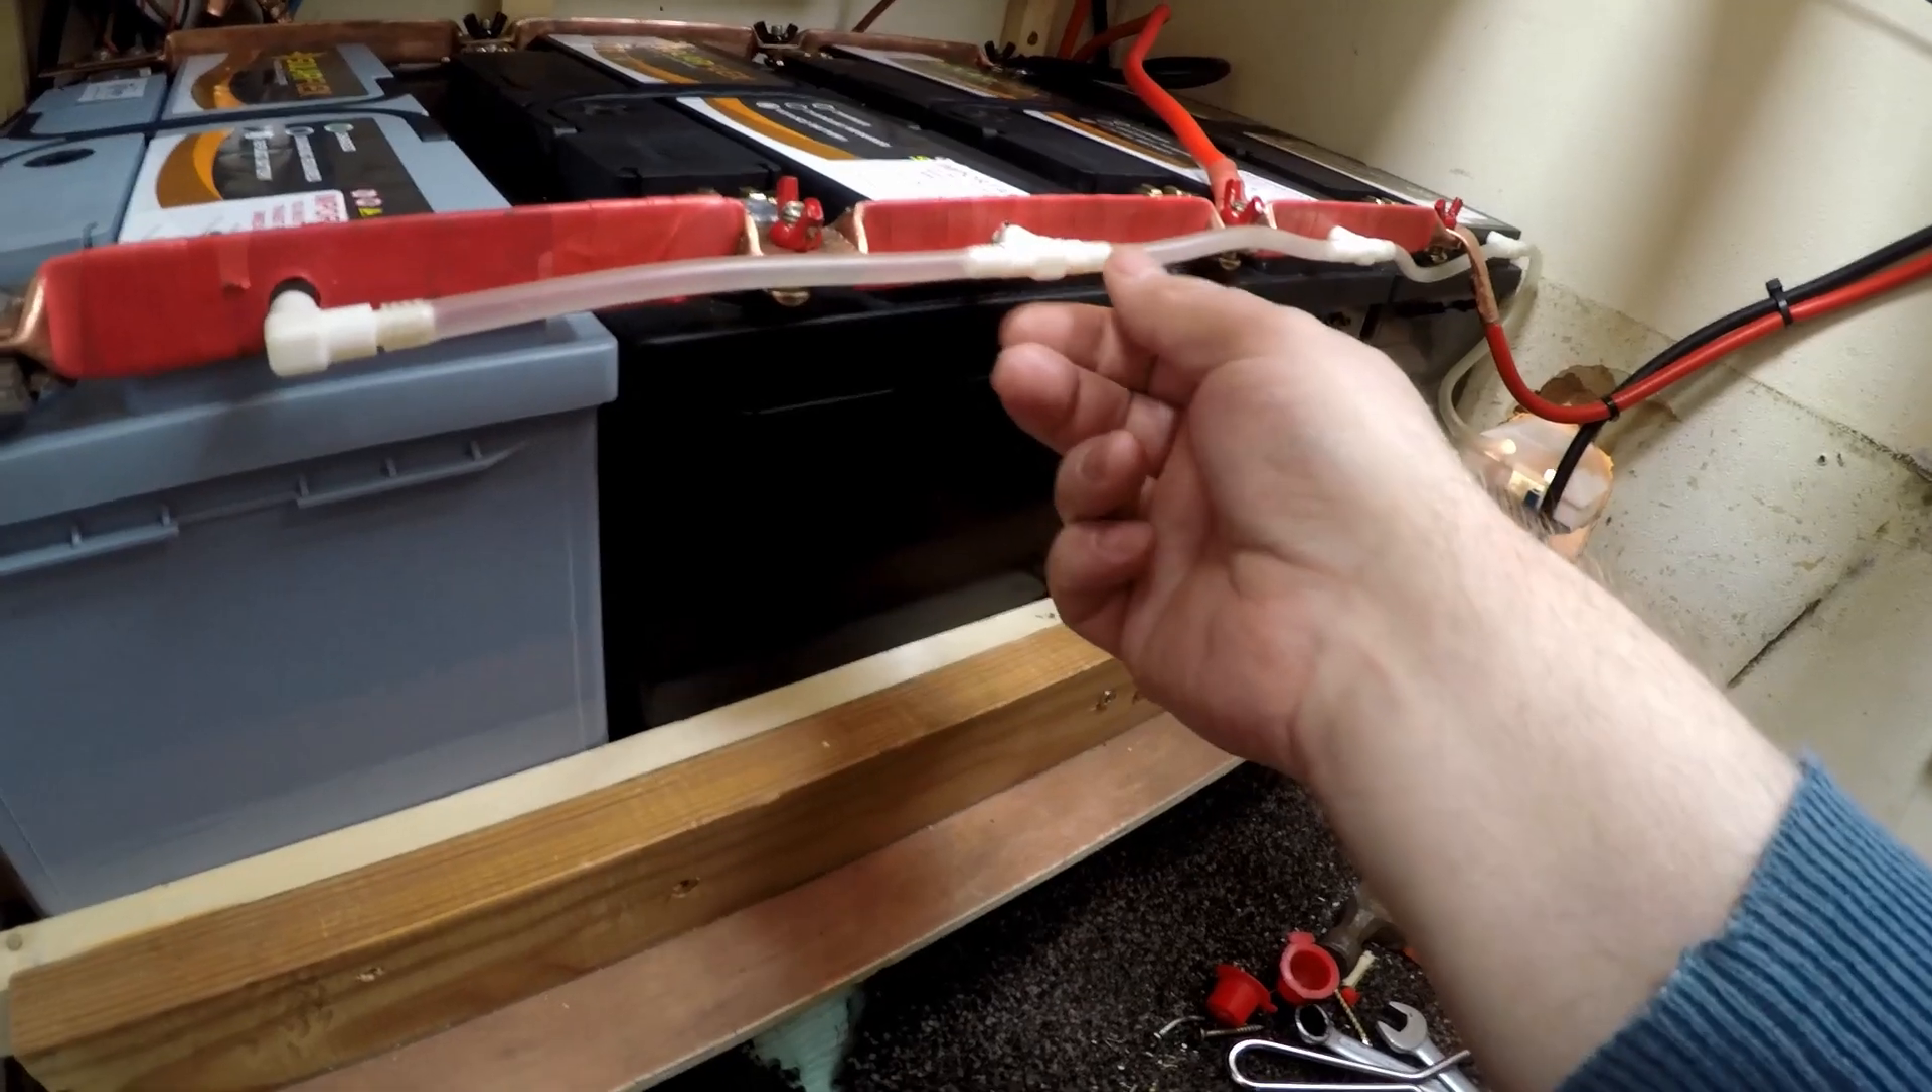All right I've got all my battery vent pipes on.